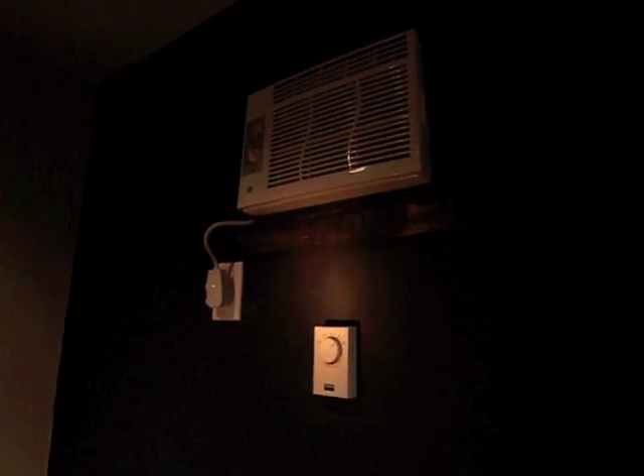Here it is complete with the thermostat mounted on the wall, the unit running.